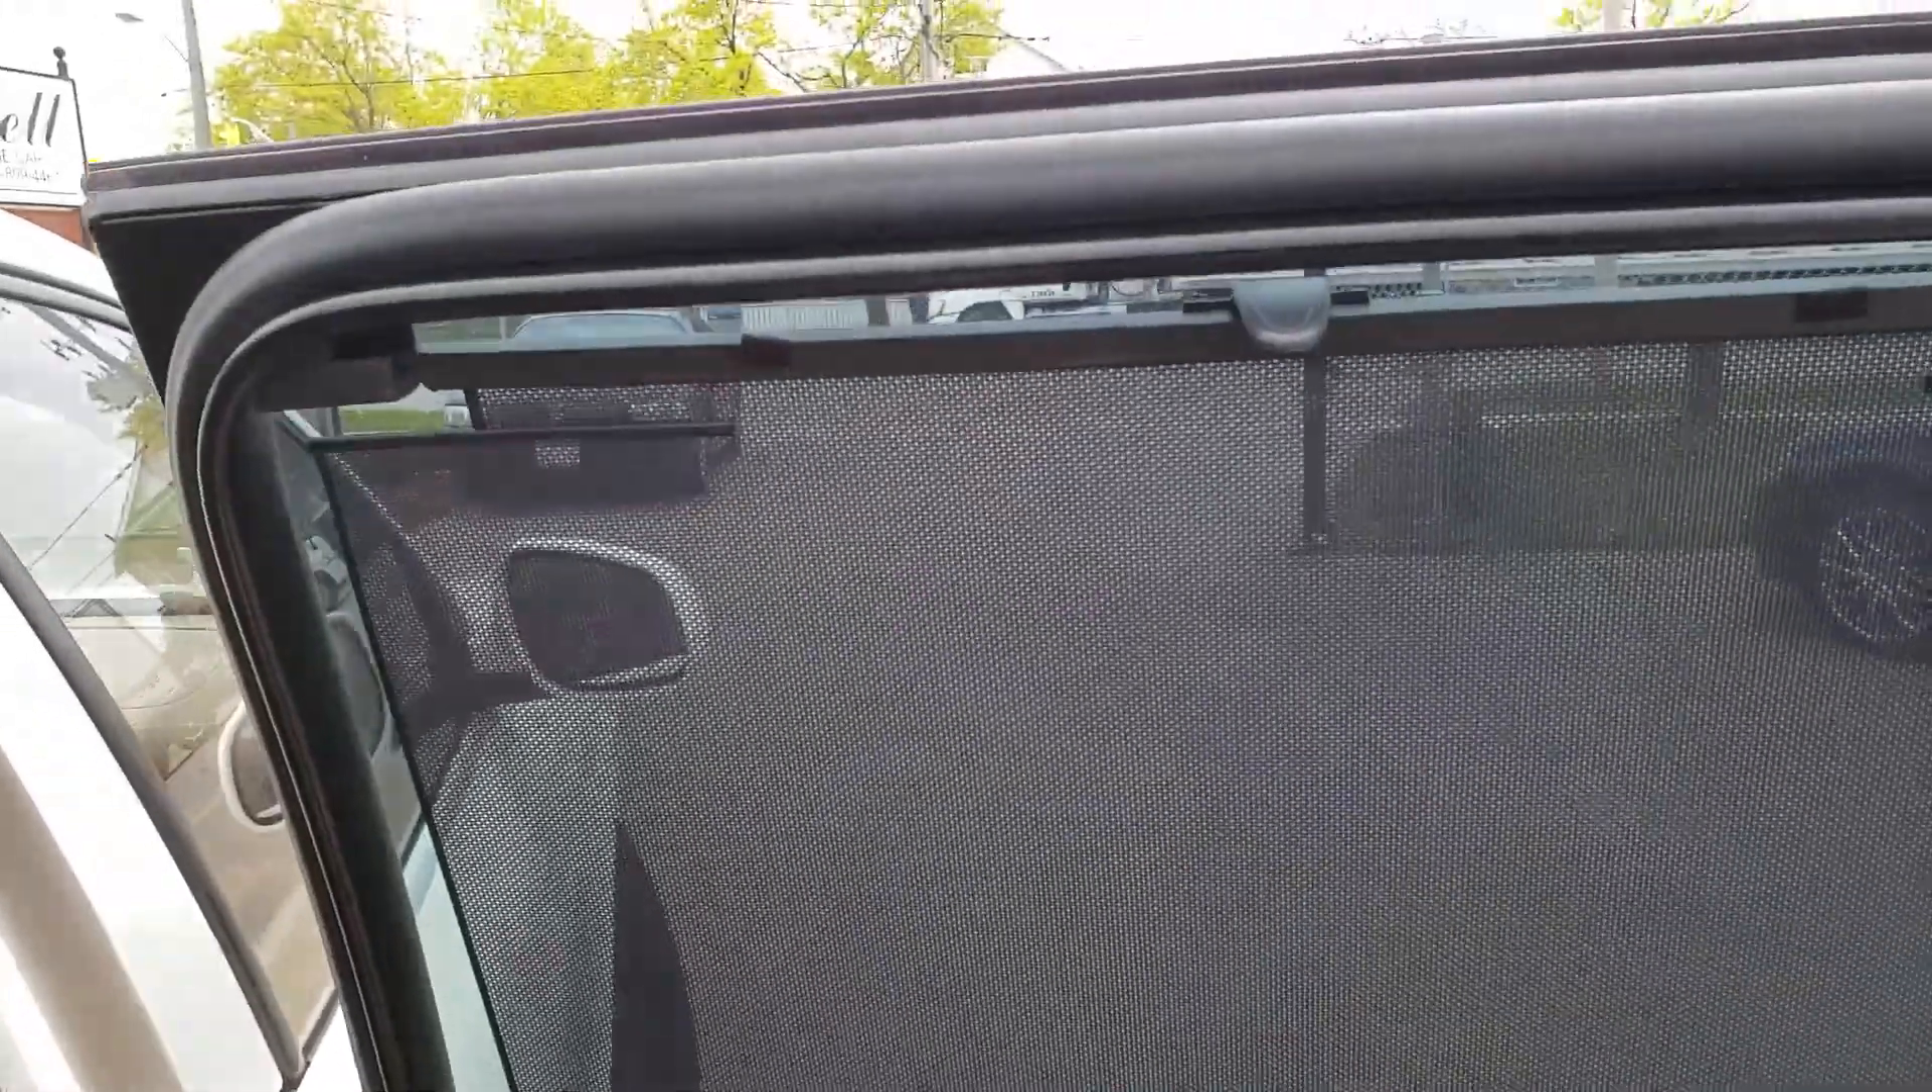The privacy screen is in place and looking good.